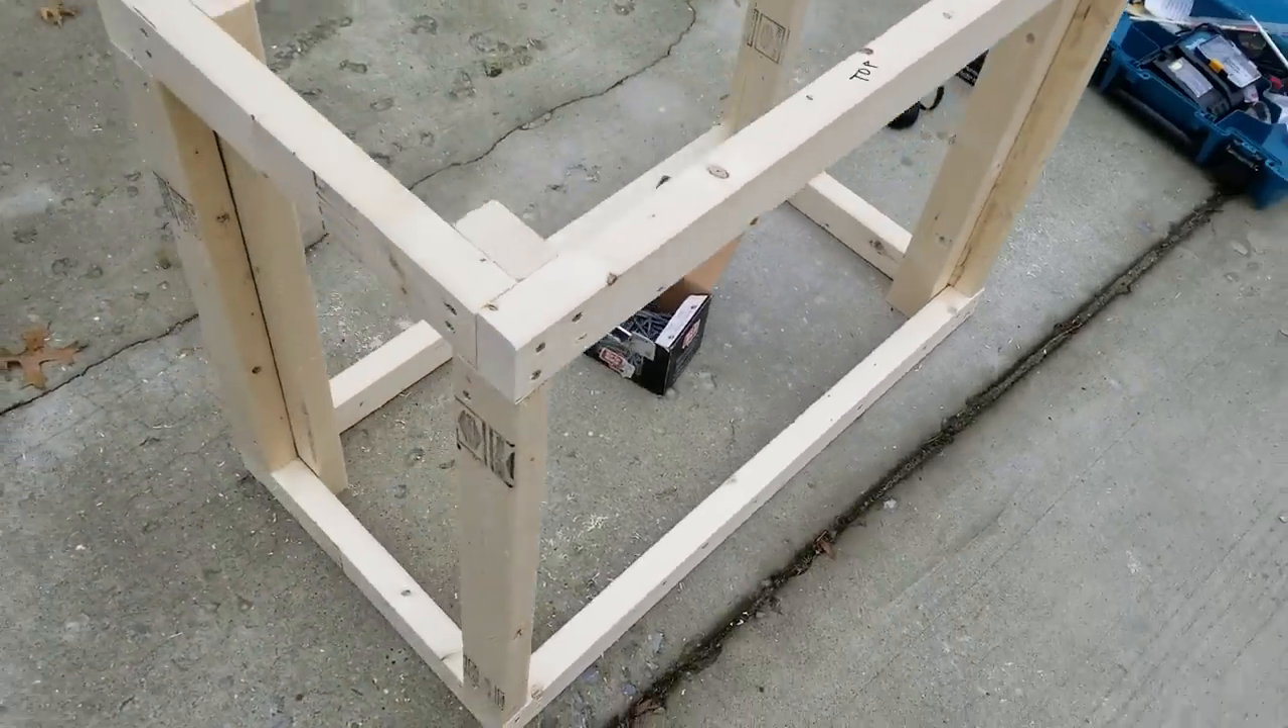So now here is the frame all assembled. All the screws are in. All the supports are mounted.